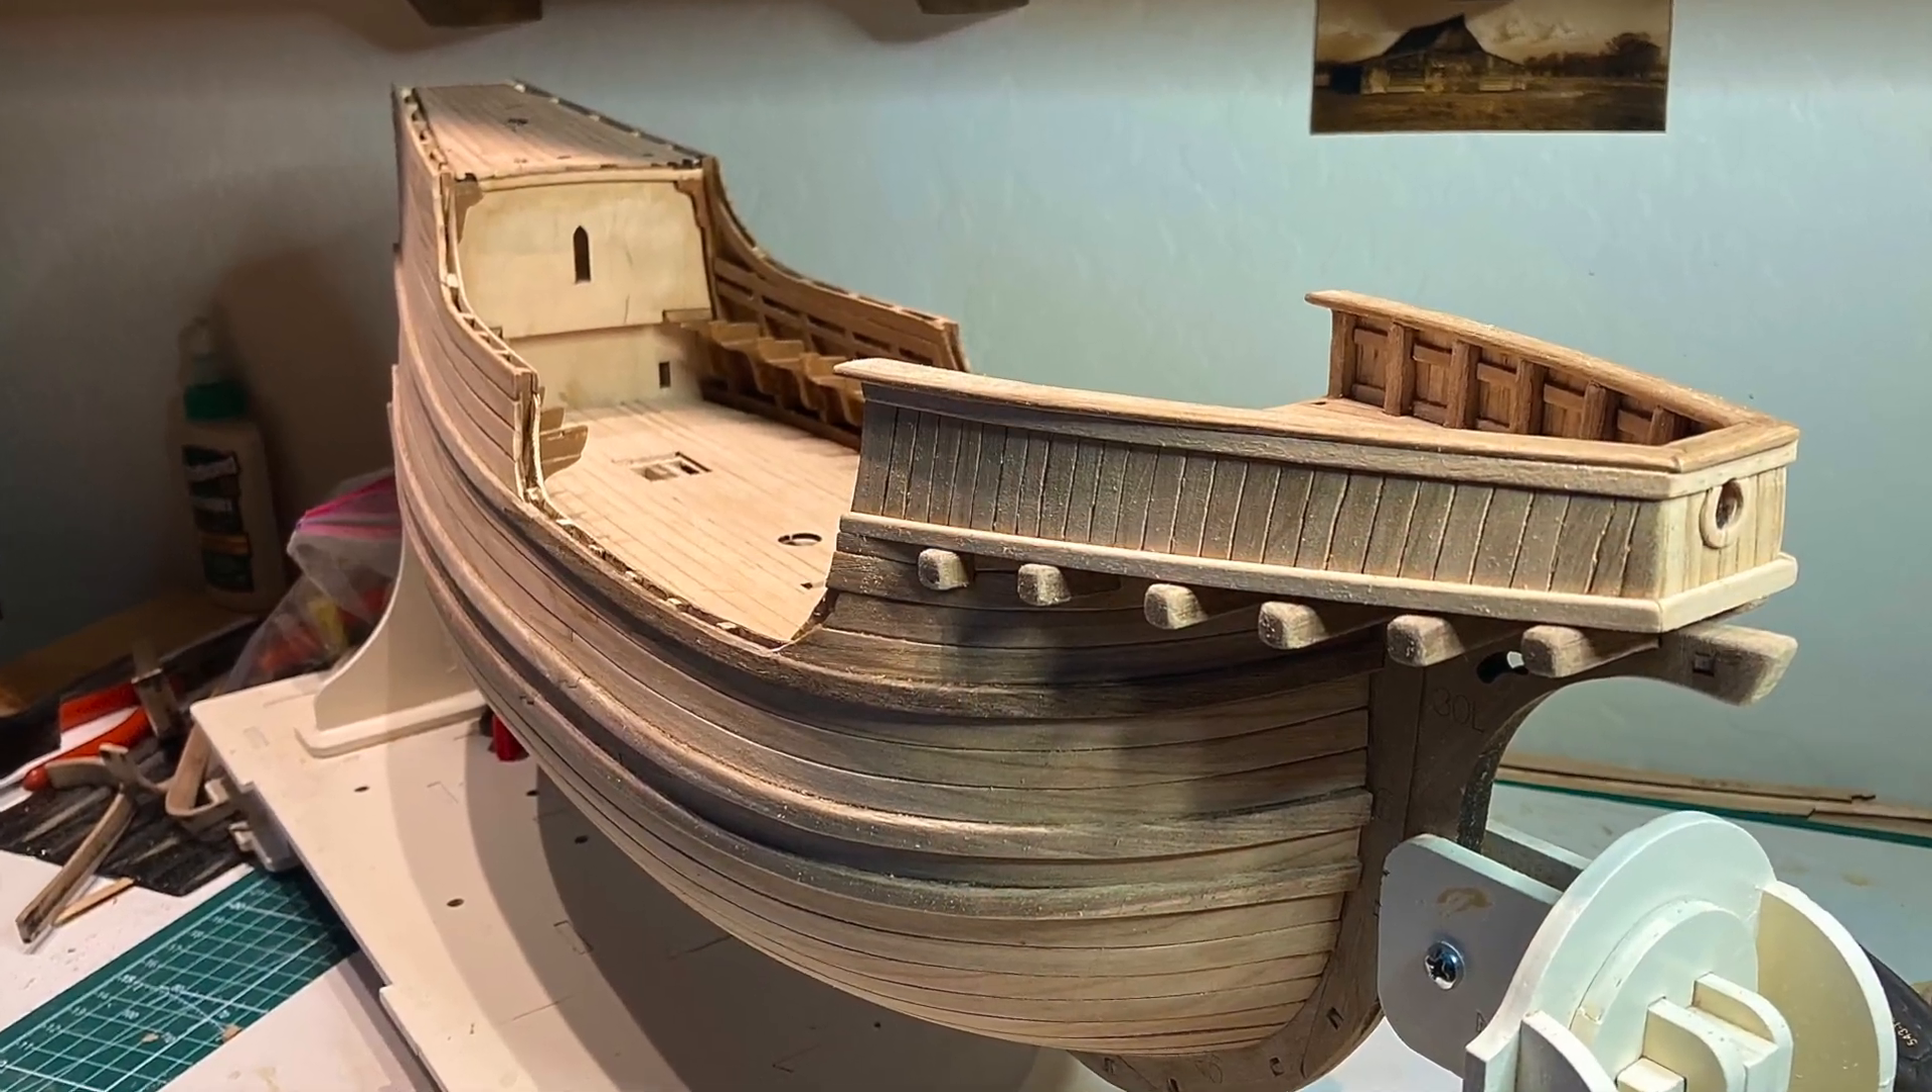Here's some photos of the finished installation of the bow deck, plus a couple of photos for tricks on gluing and clamping.